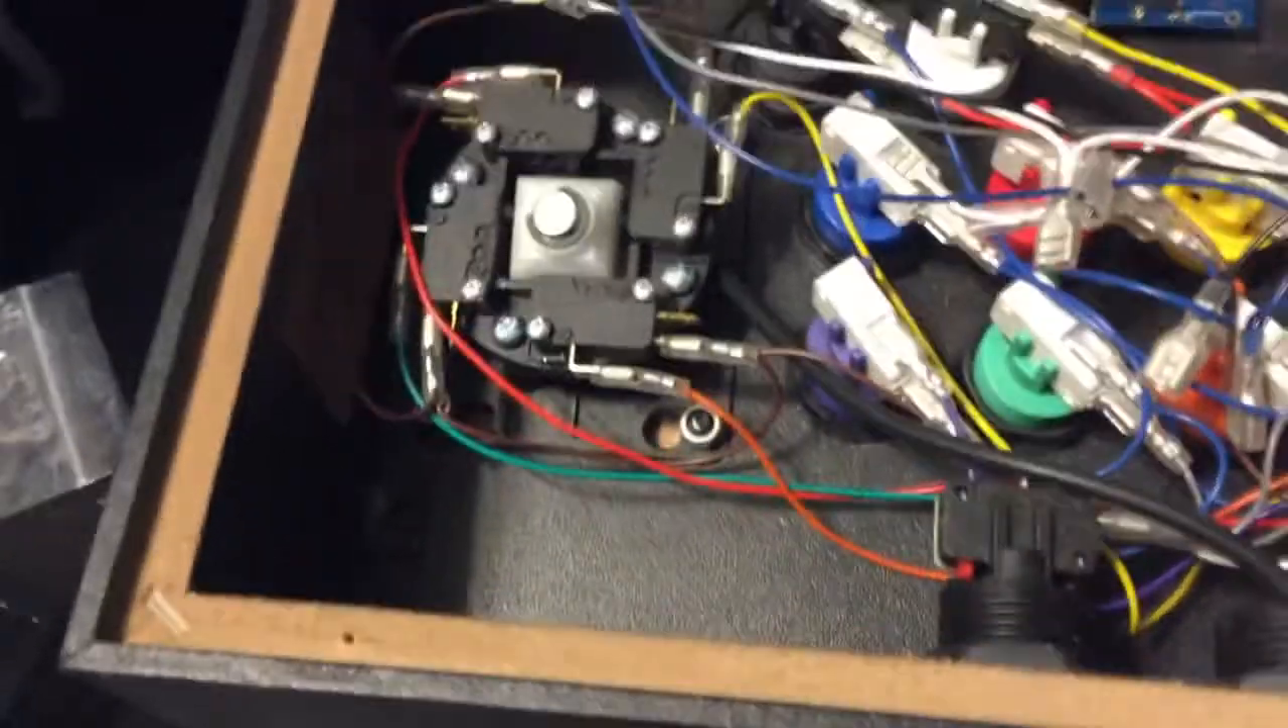All right, so I got the back off my XRK and inside we can see the joysticks.